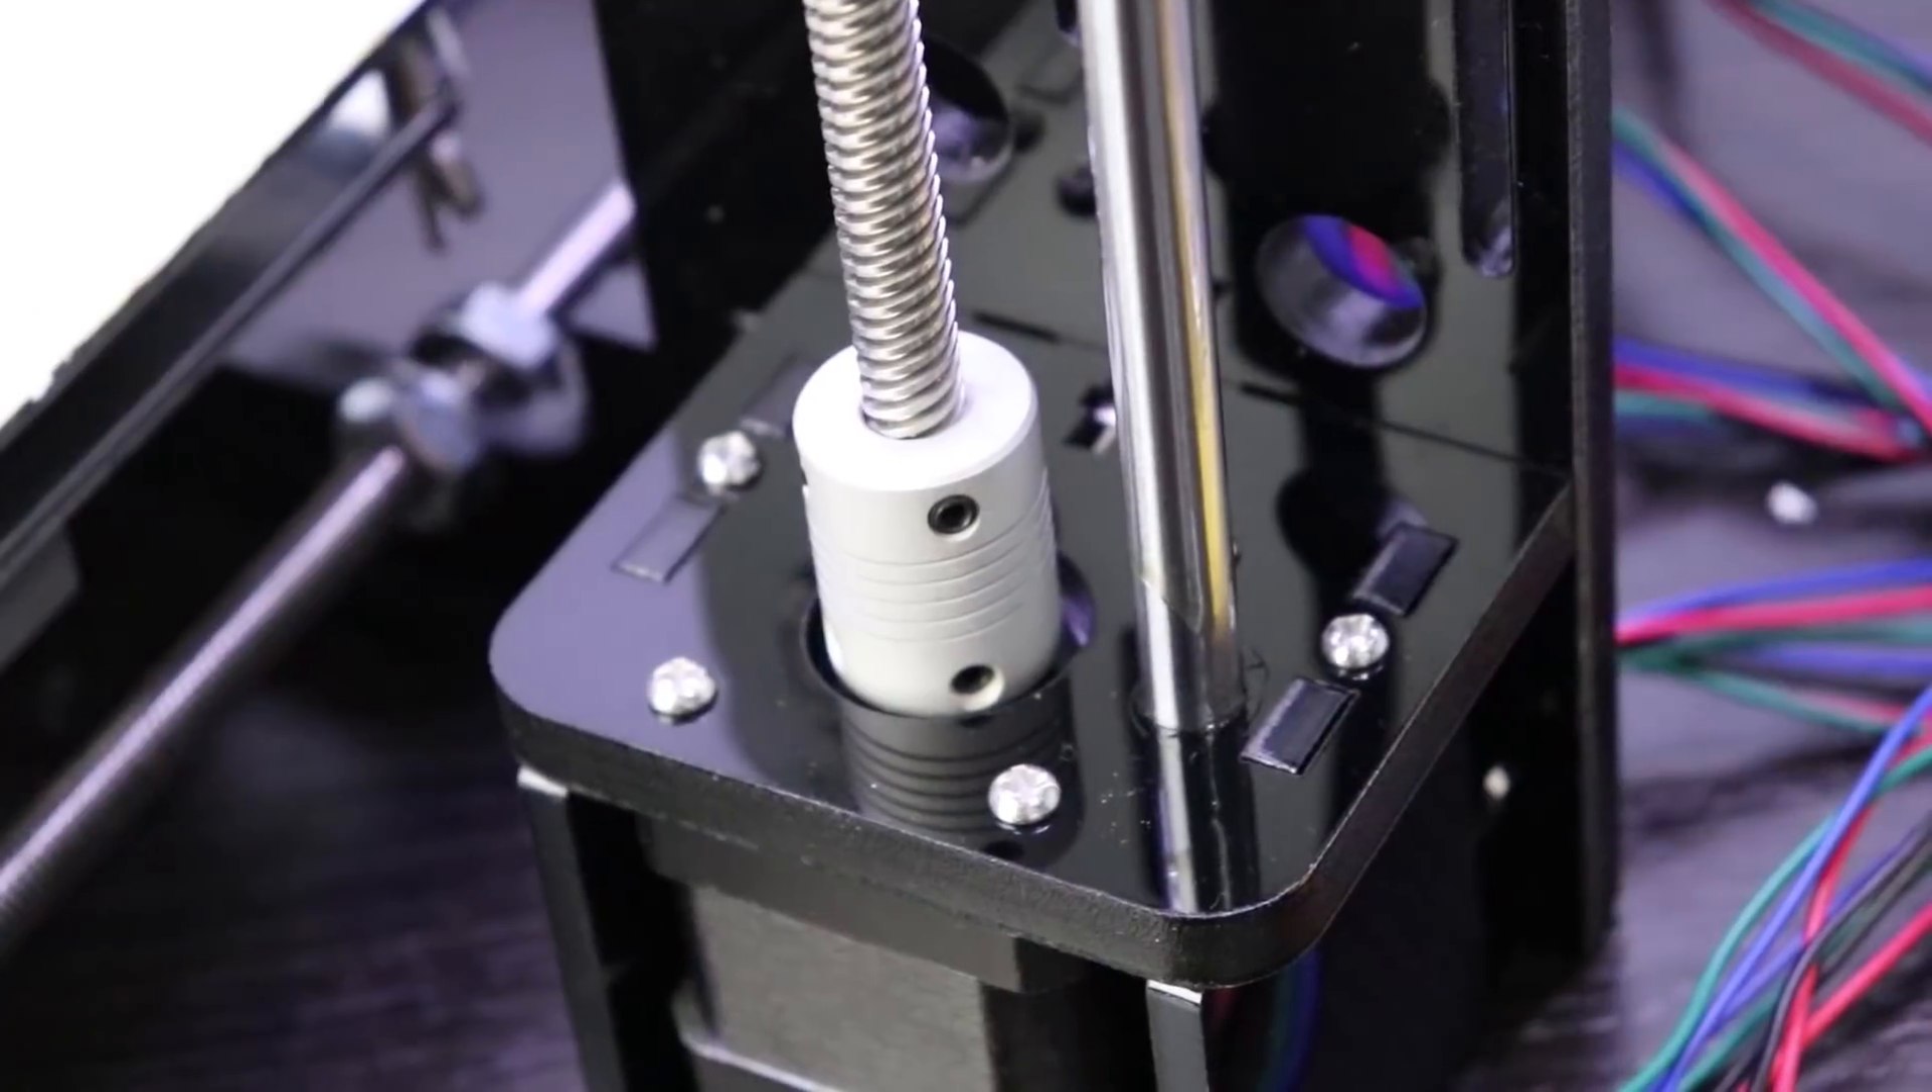The lead screws are attached to the motors using a flexible coupler and left free on the other side.